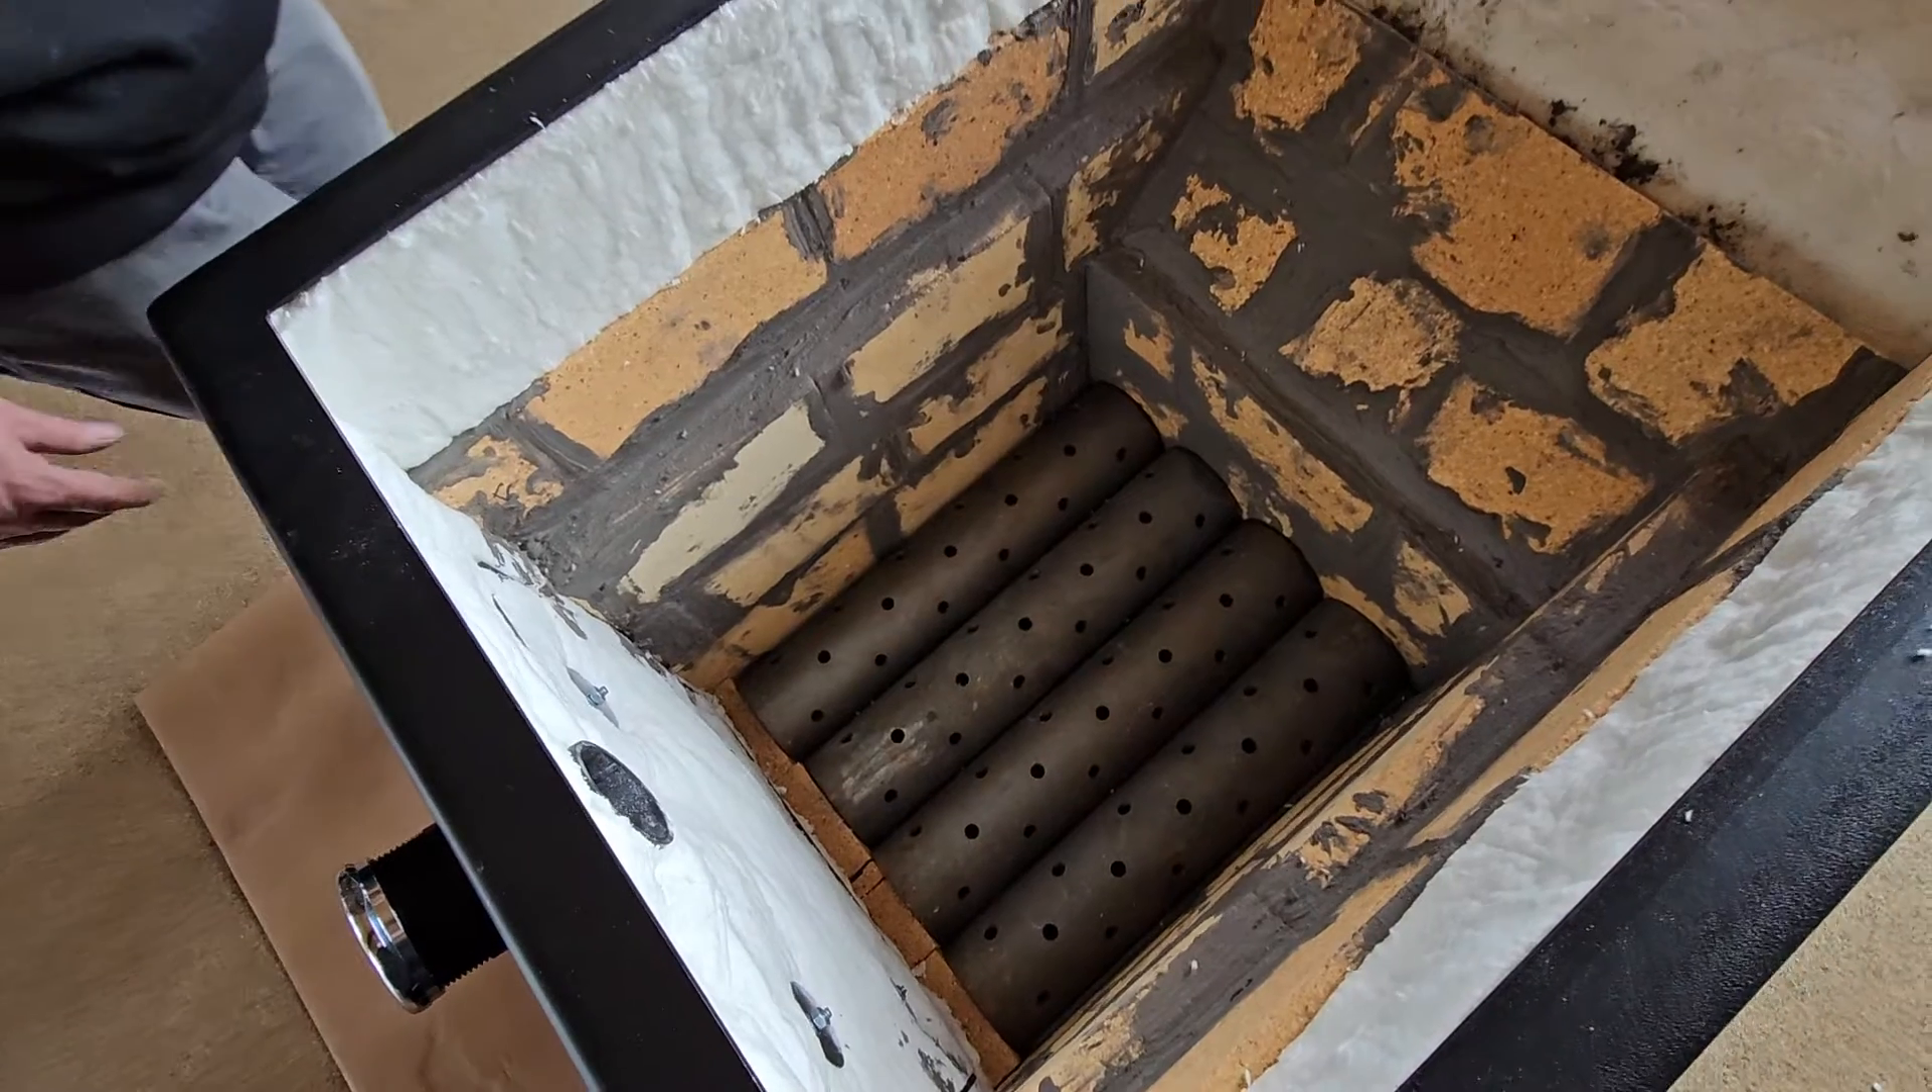We got our dome grate set. We have our bricks laid in.